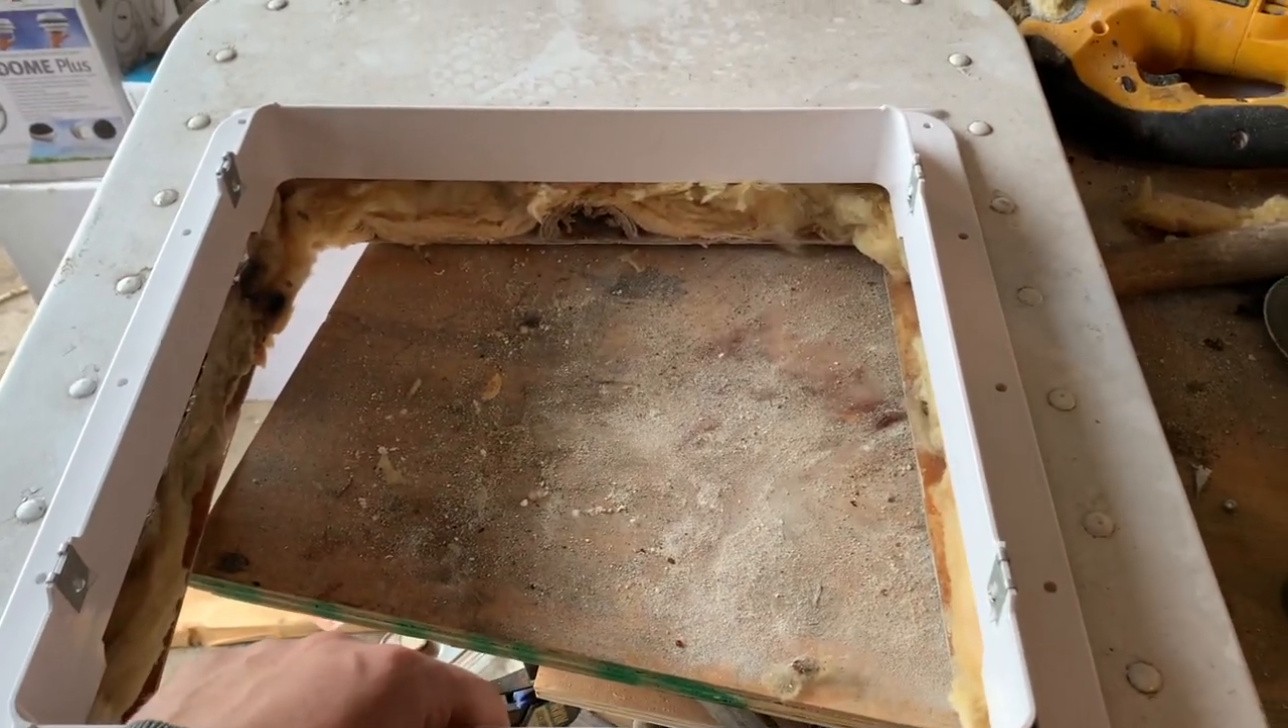I got this hole cut out and the top part fits in there pretty well.